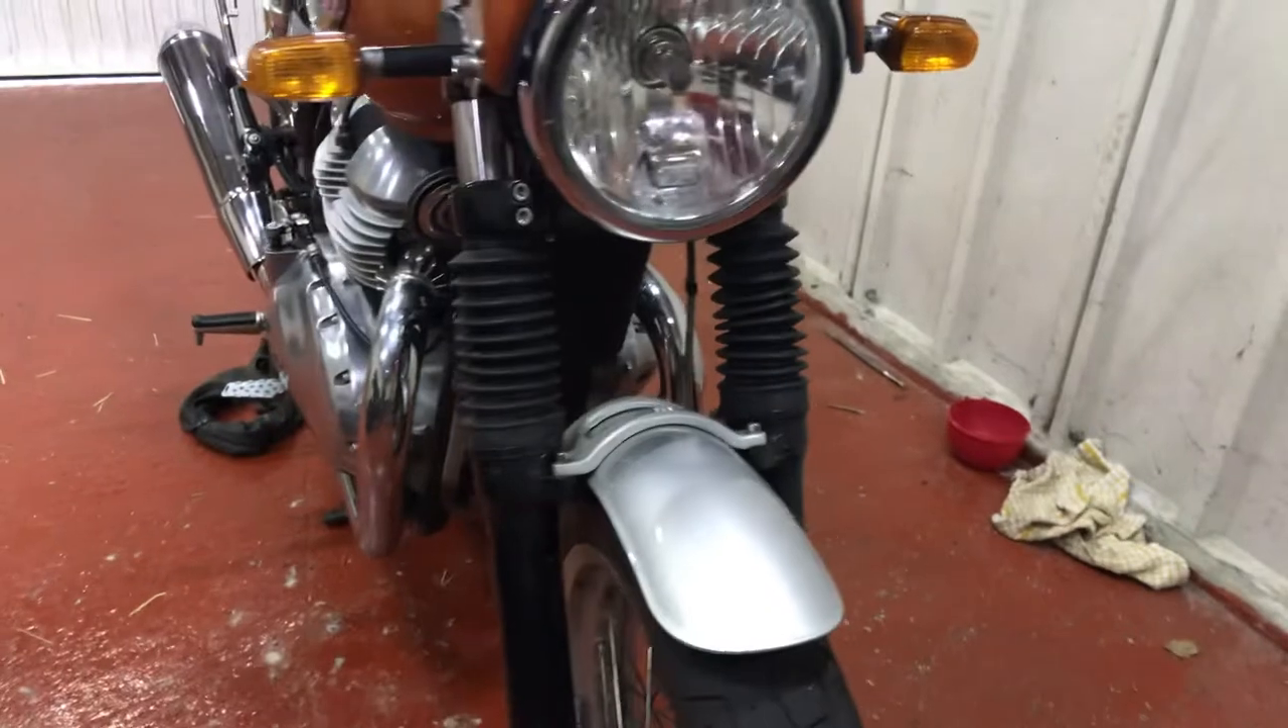So these fork gaiters here, as you can see, are a perfect fit.